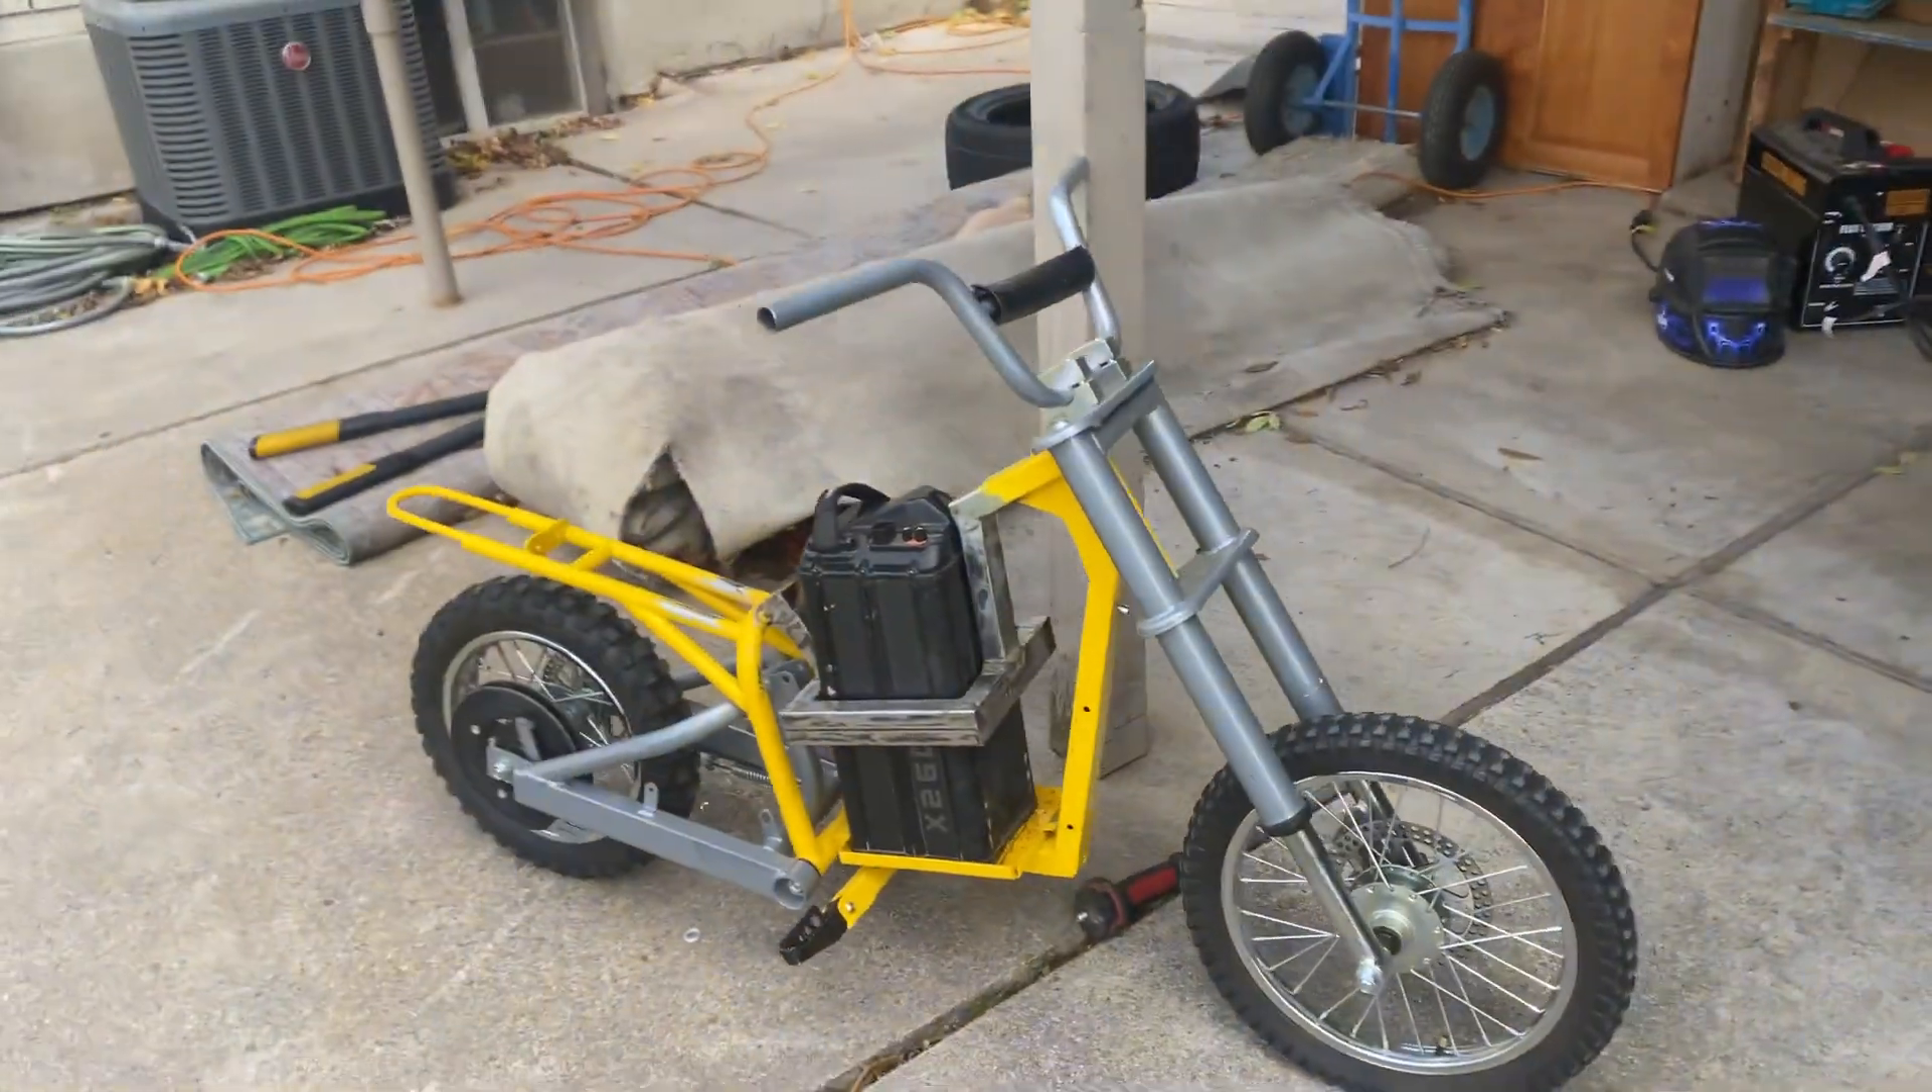So the phone kept dying, but we got the box welded up in there, and it is looking good.